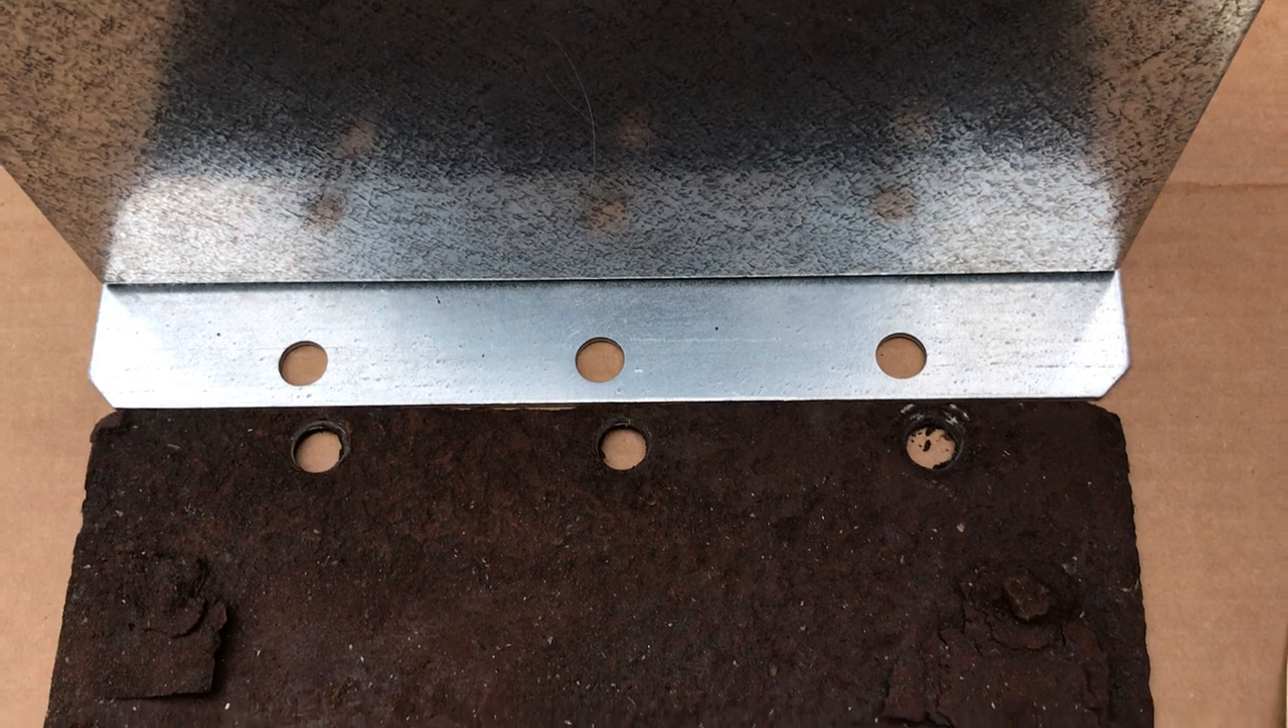But, as you can see, the holes do line up, and it's the same size as a, appears to be a faithful reproduction of, of the original.